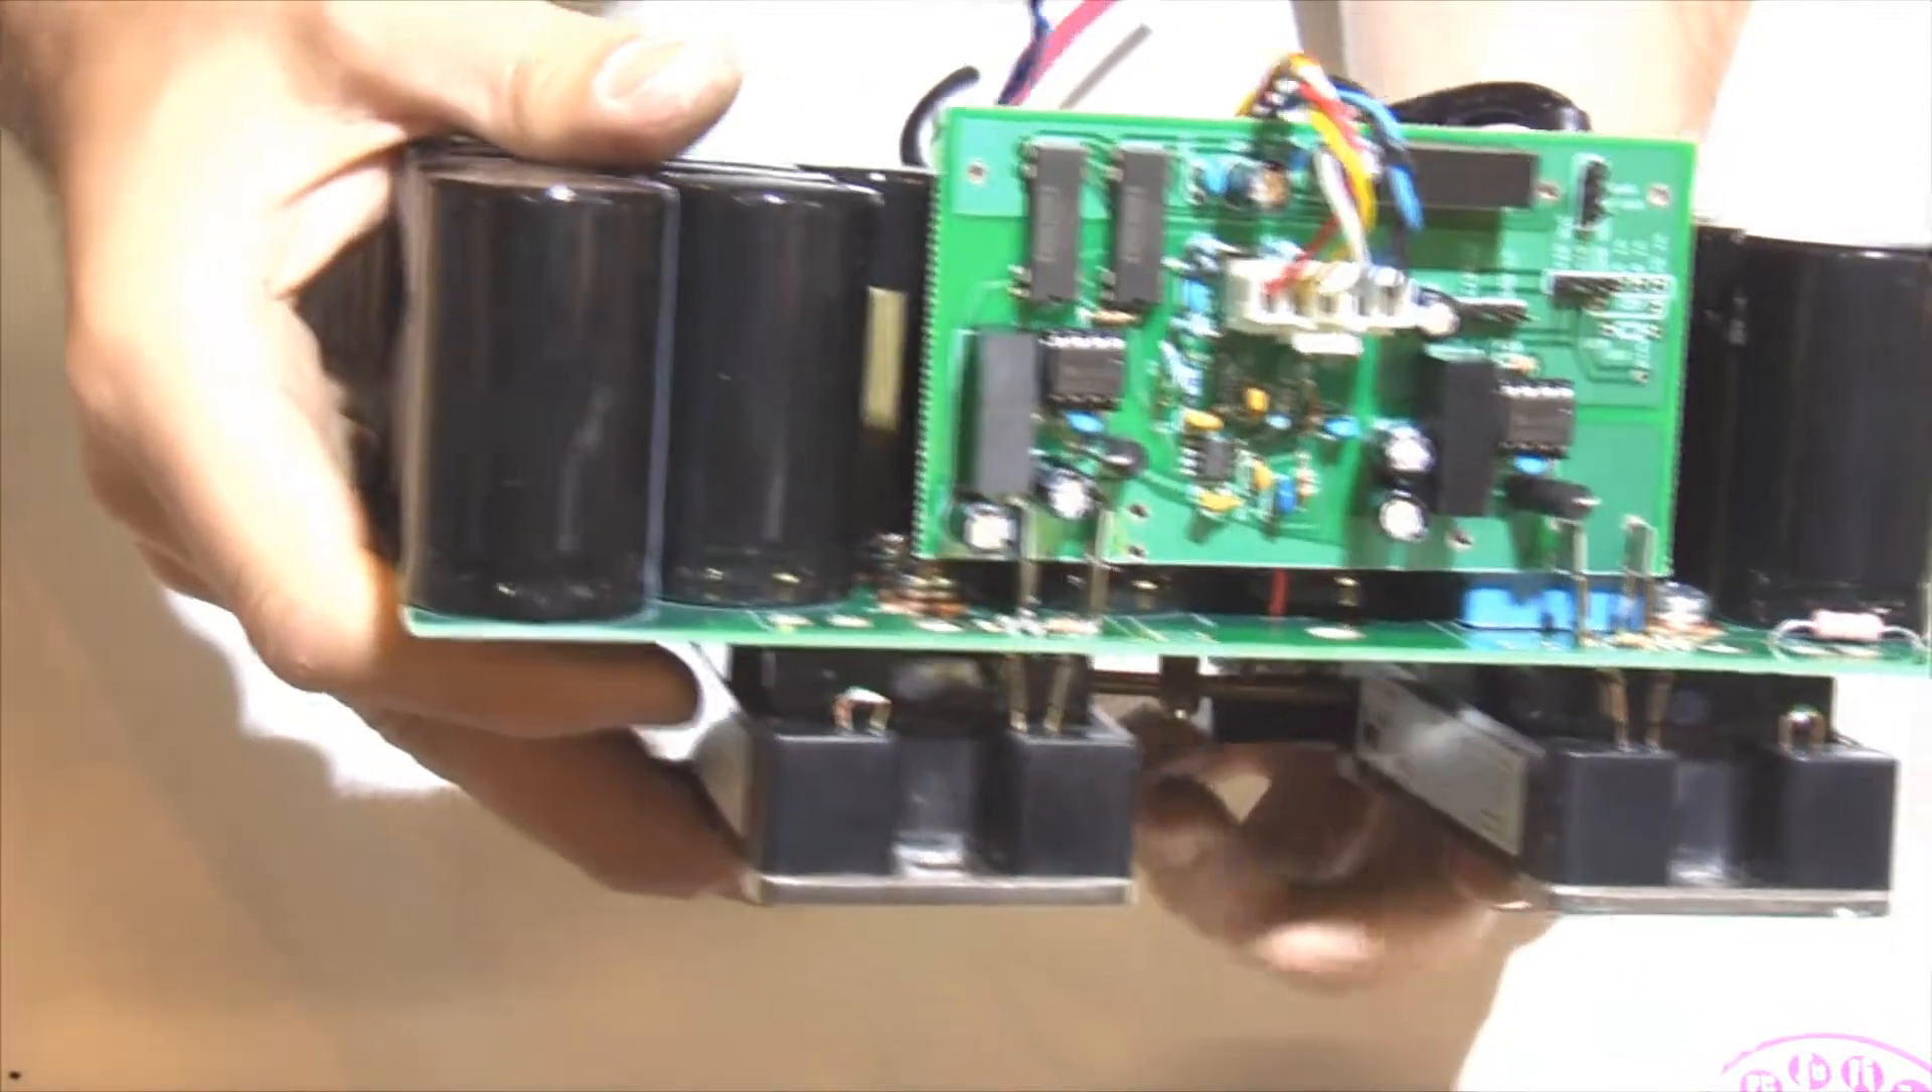This is the driver boards fully connected to the power board.